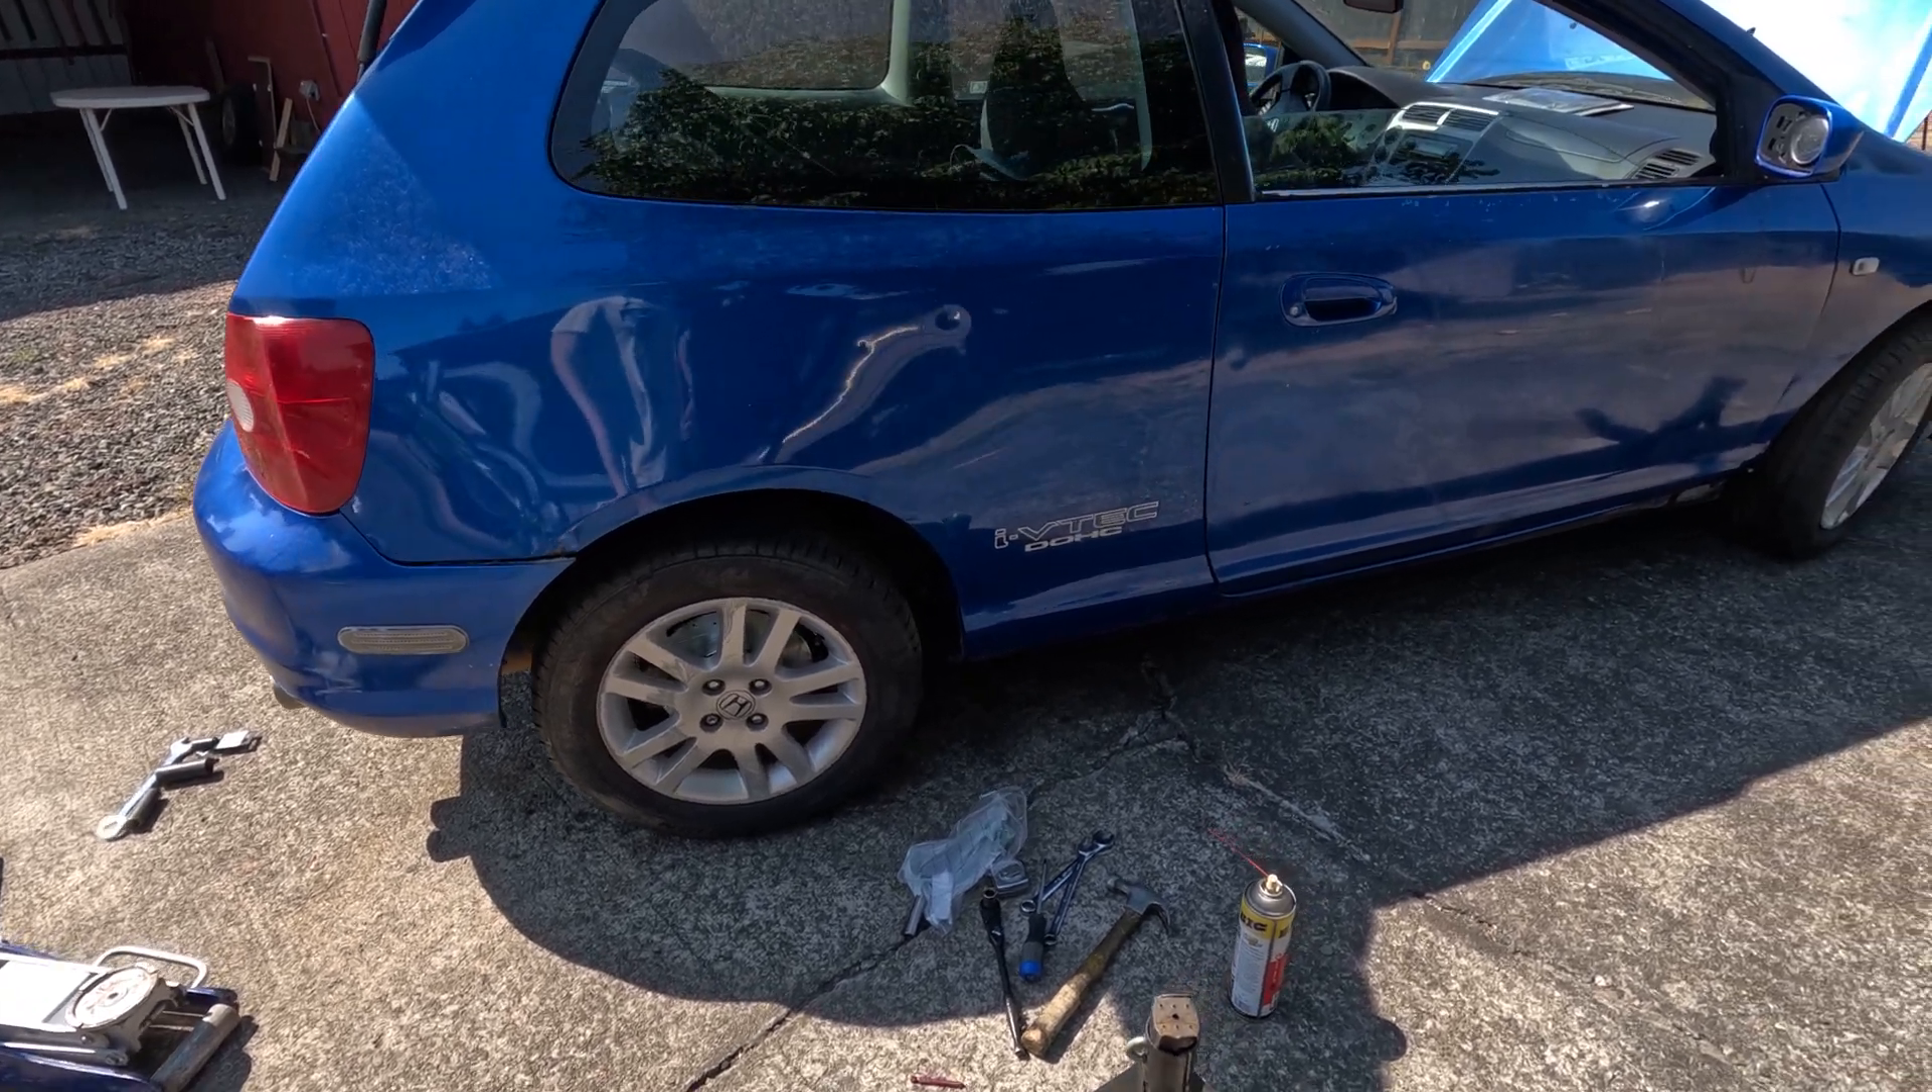I already threw the wheel back on.